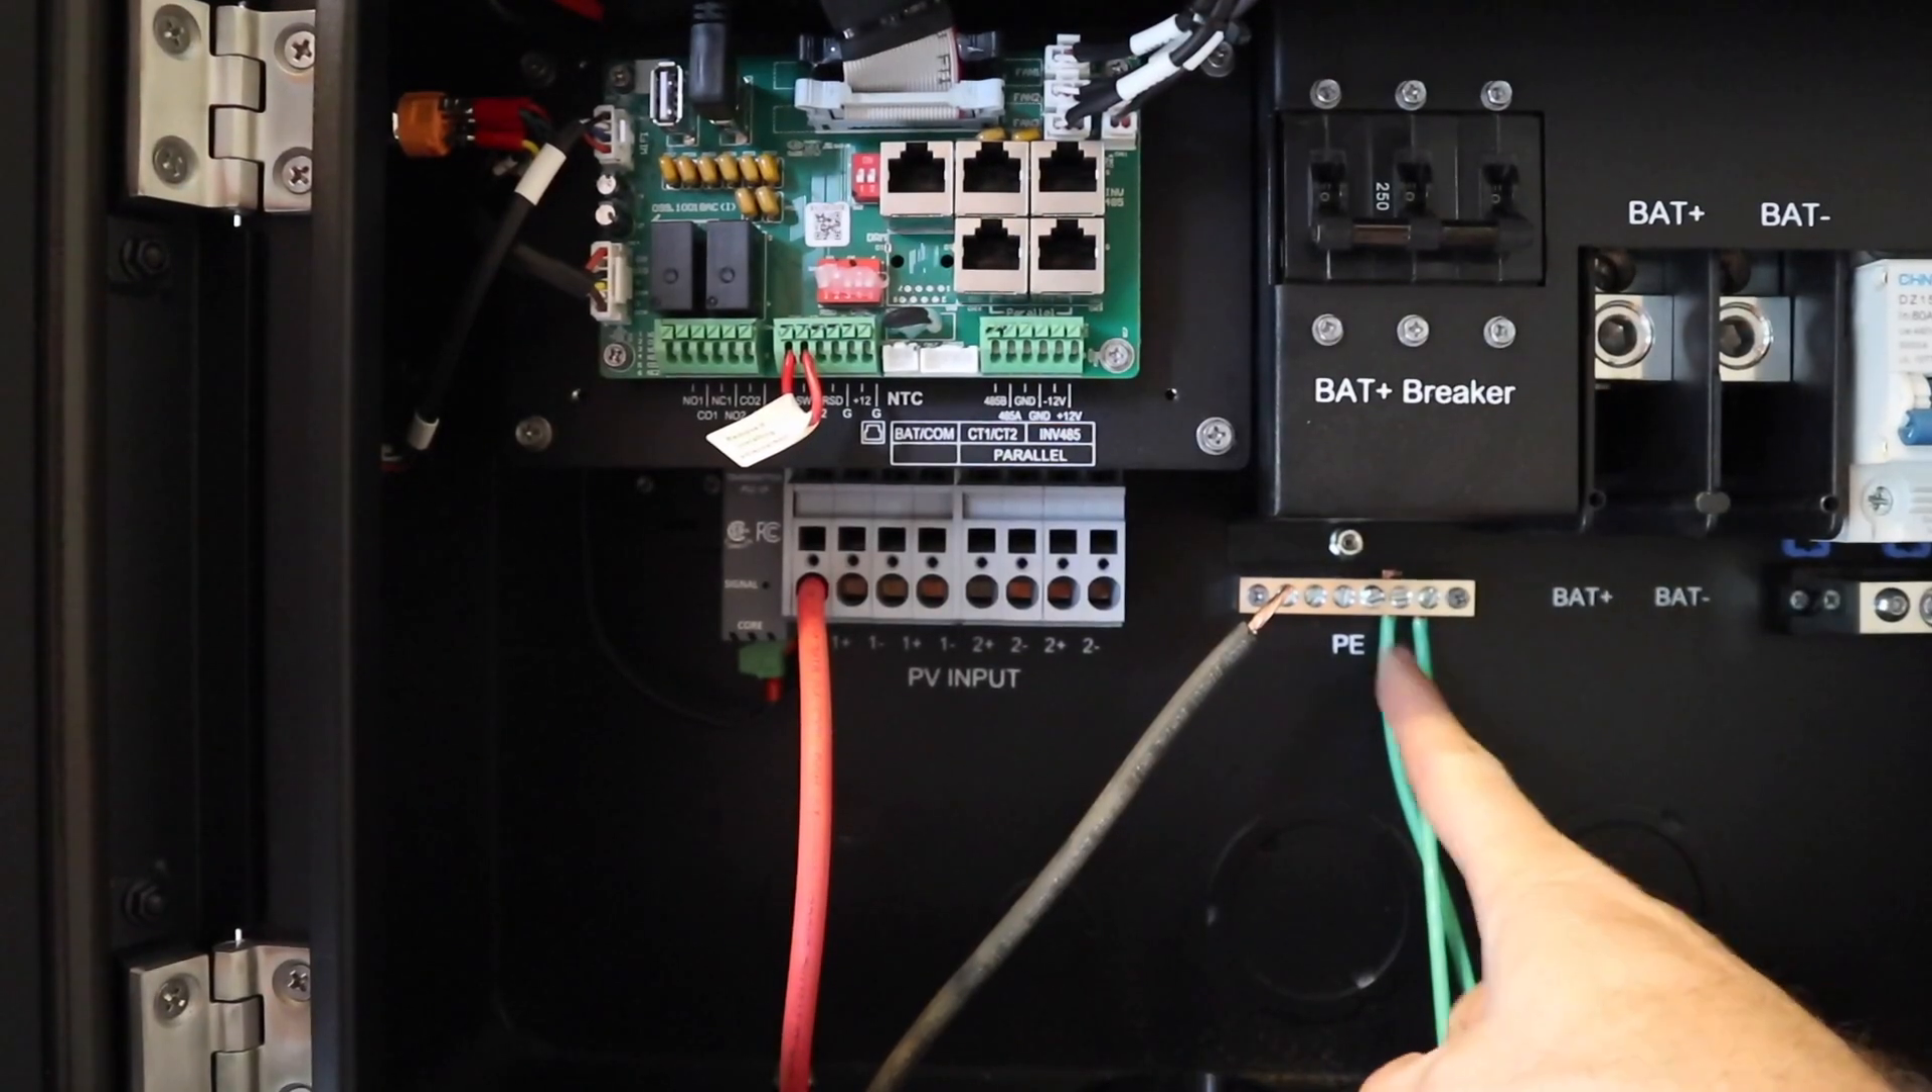We've got our electrical grounding conductor to the grounding bar and we have got our PV input.